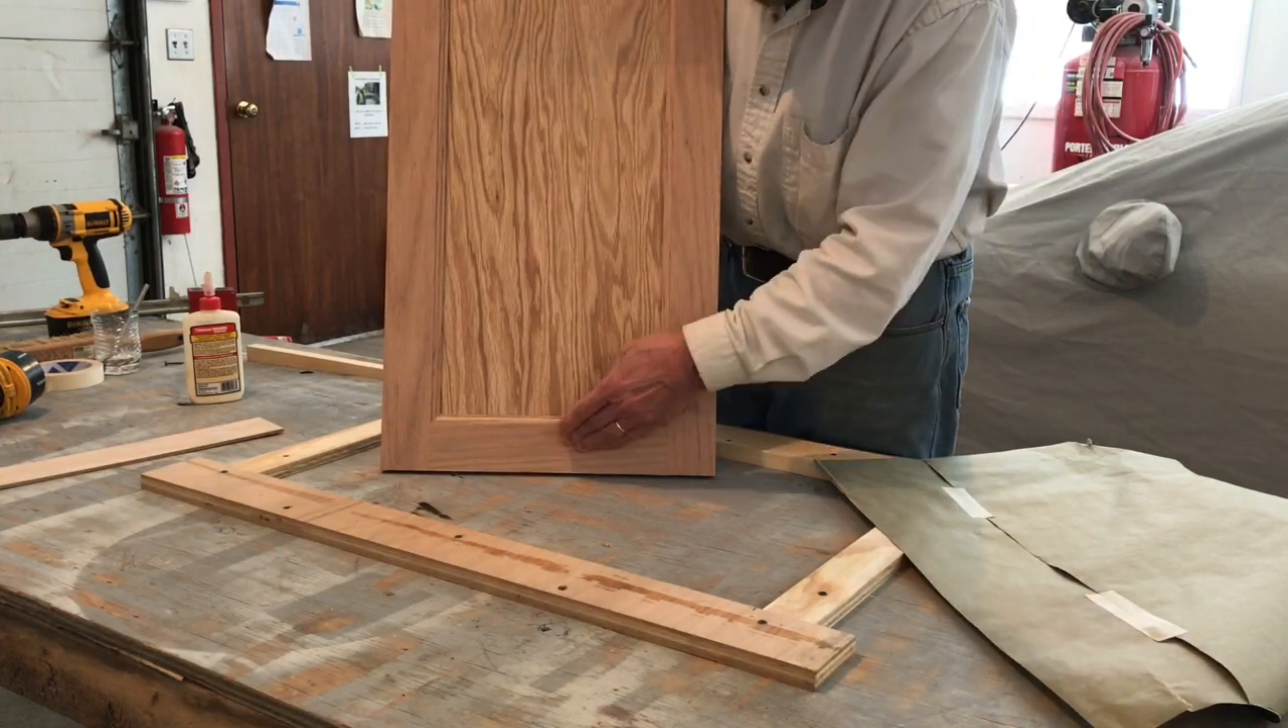There's the door glued up and done.